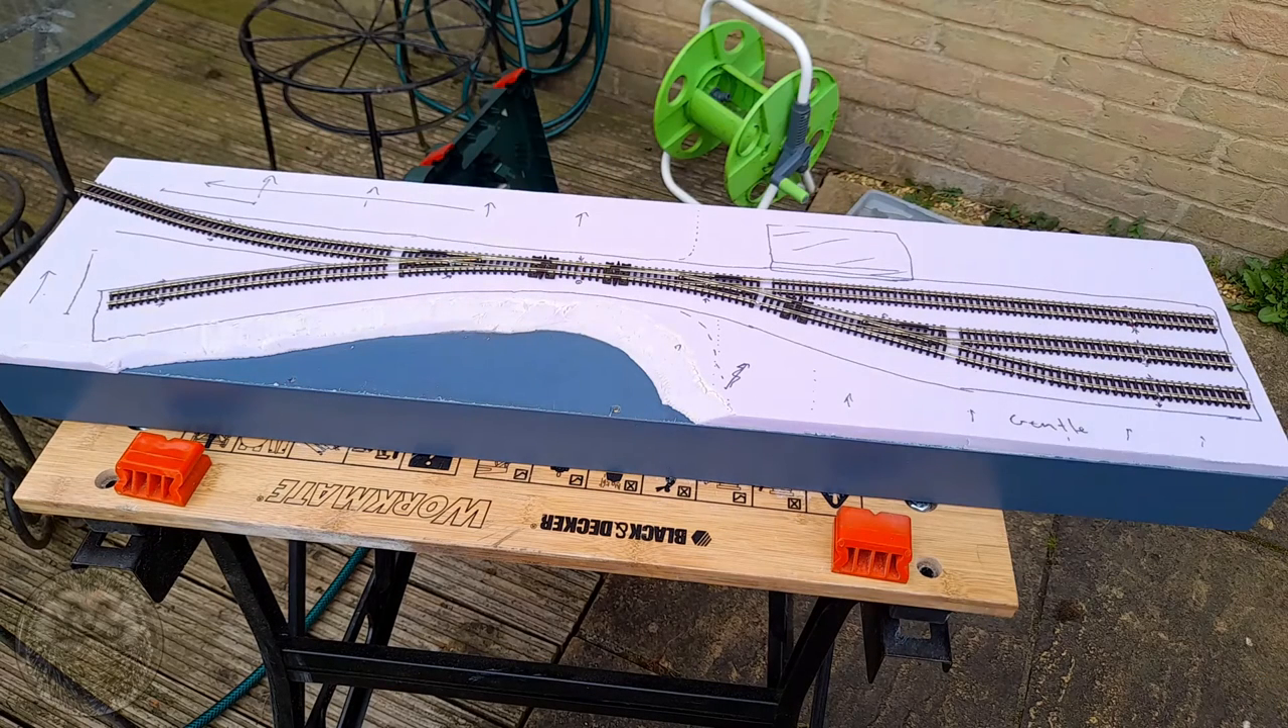And there we have our track all assembled down on foam.